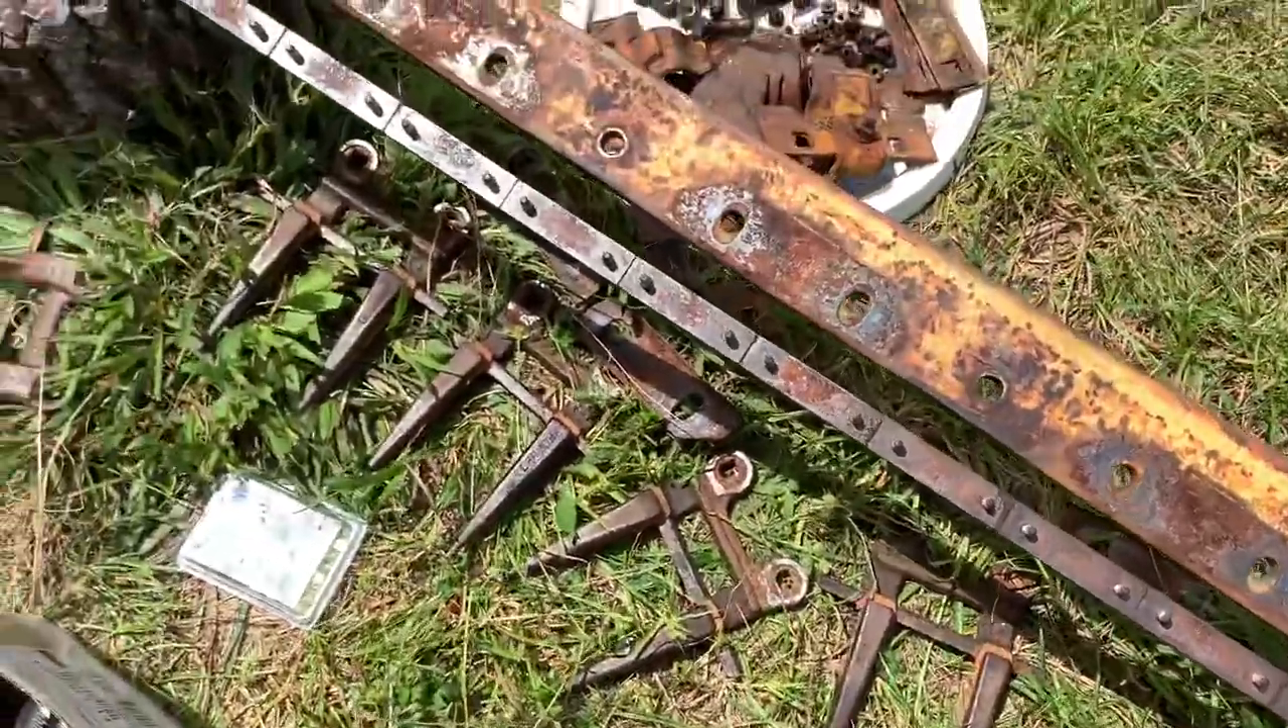Well this is what it looks like once you get all the blades off it's just this little bar here and the main bar support bar.